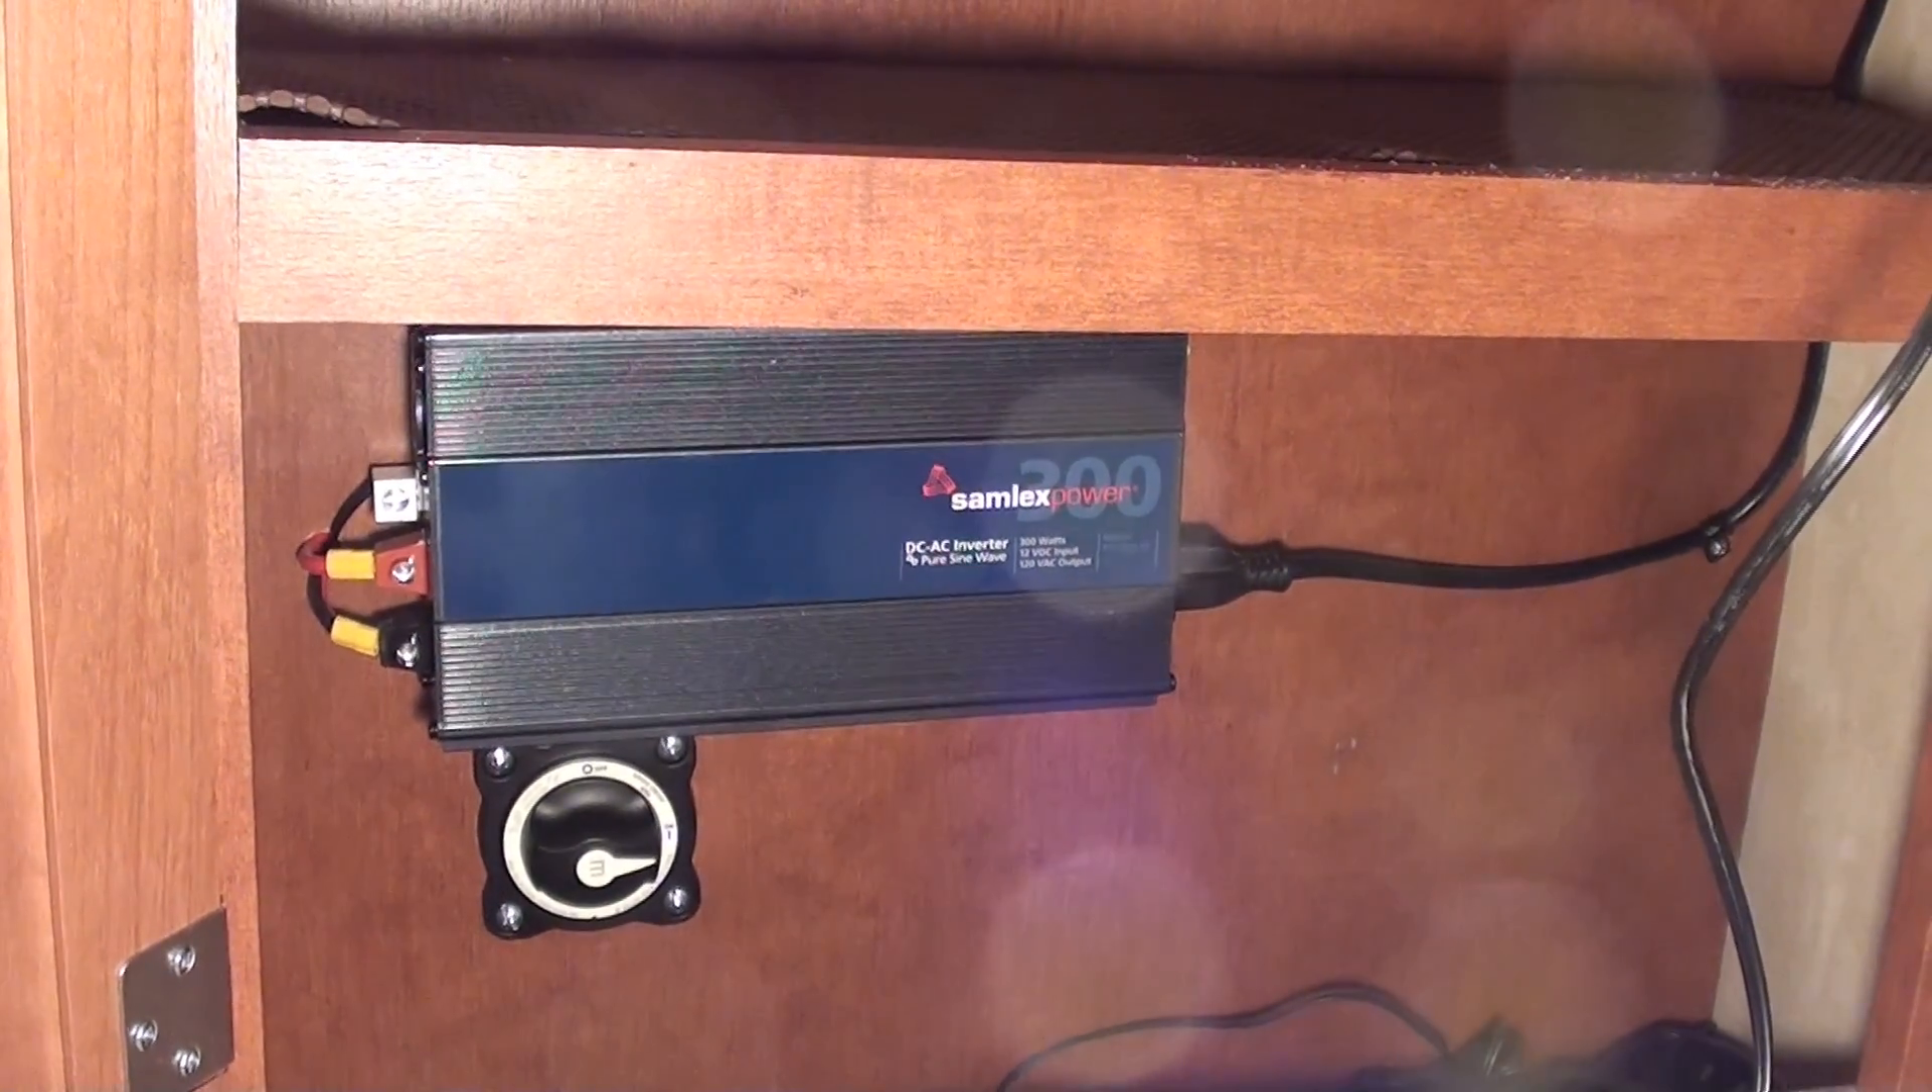Okay well here is the finished product of the inverter install.